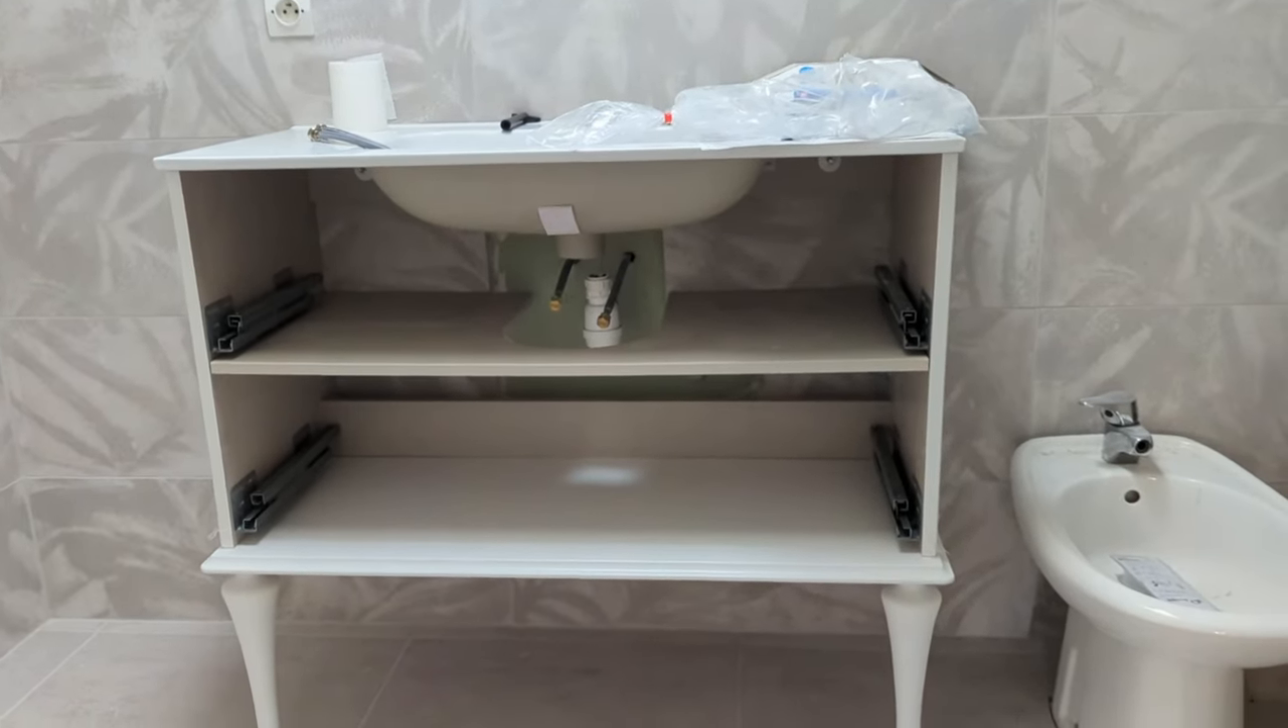All the plumbing still needs to be done.